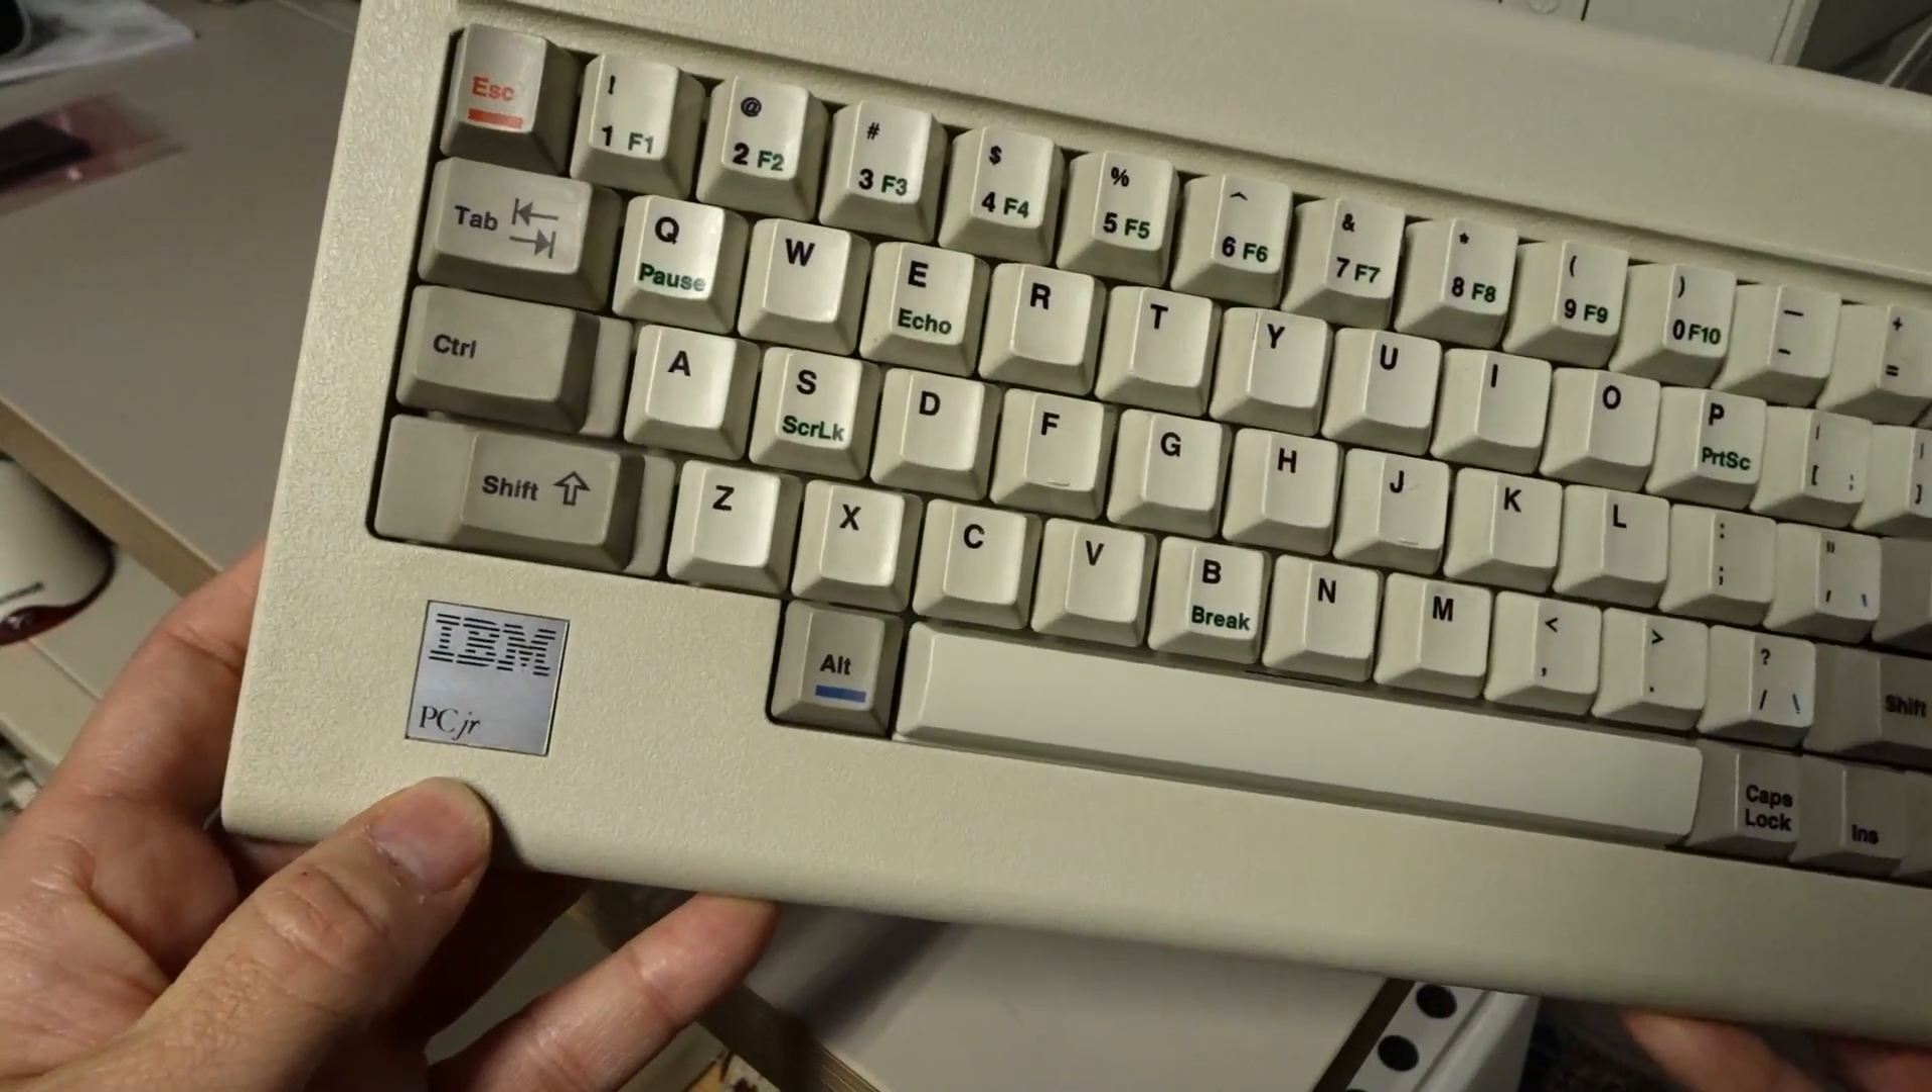Now if you remember the keyboard from my last video, I was missing something and it was the IBM badge. Well you notice here I have the badge.